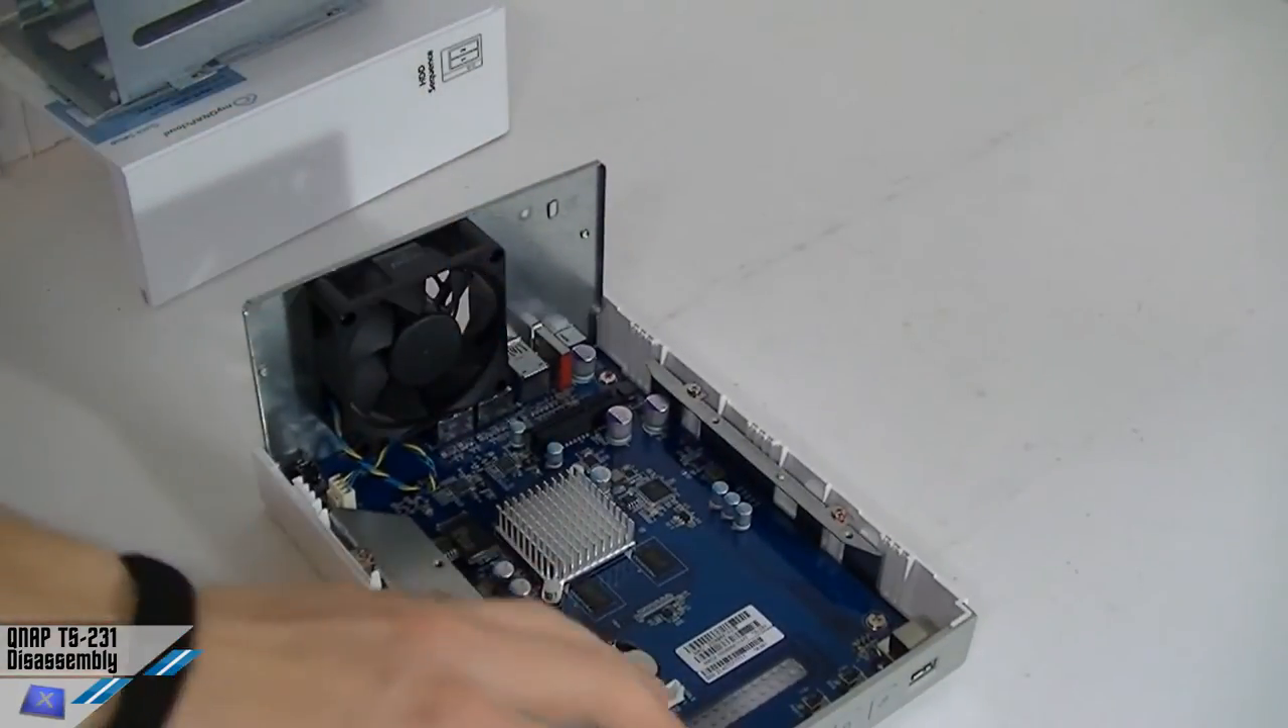Ci troviamo praticamente con la scheda madre e la ventola ancorate alla parte del NAS che non abbiamo rimosso, la parte plastica.